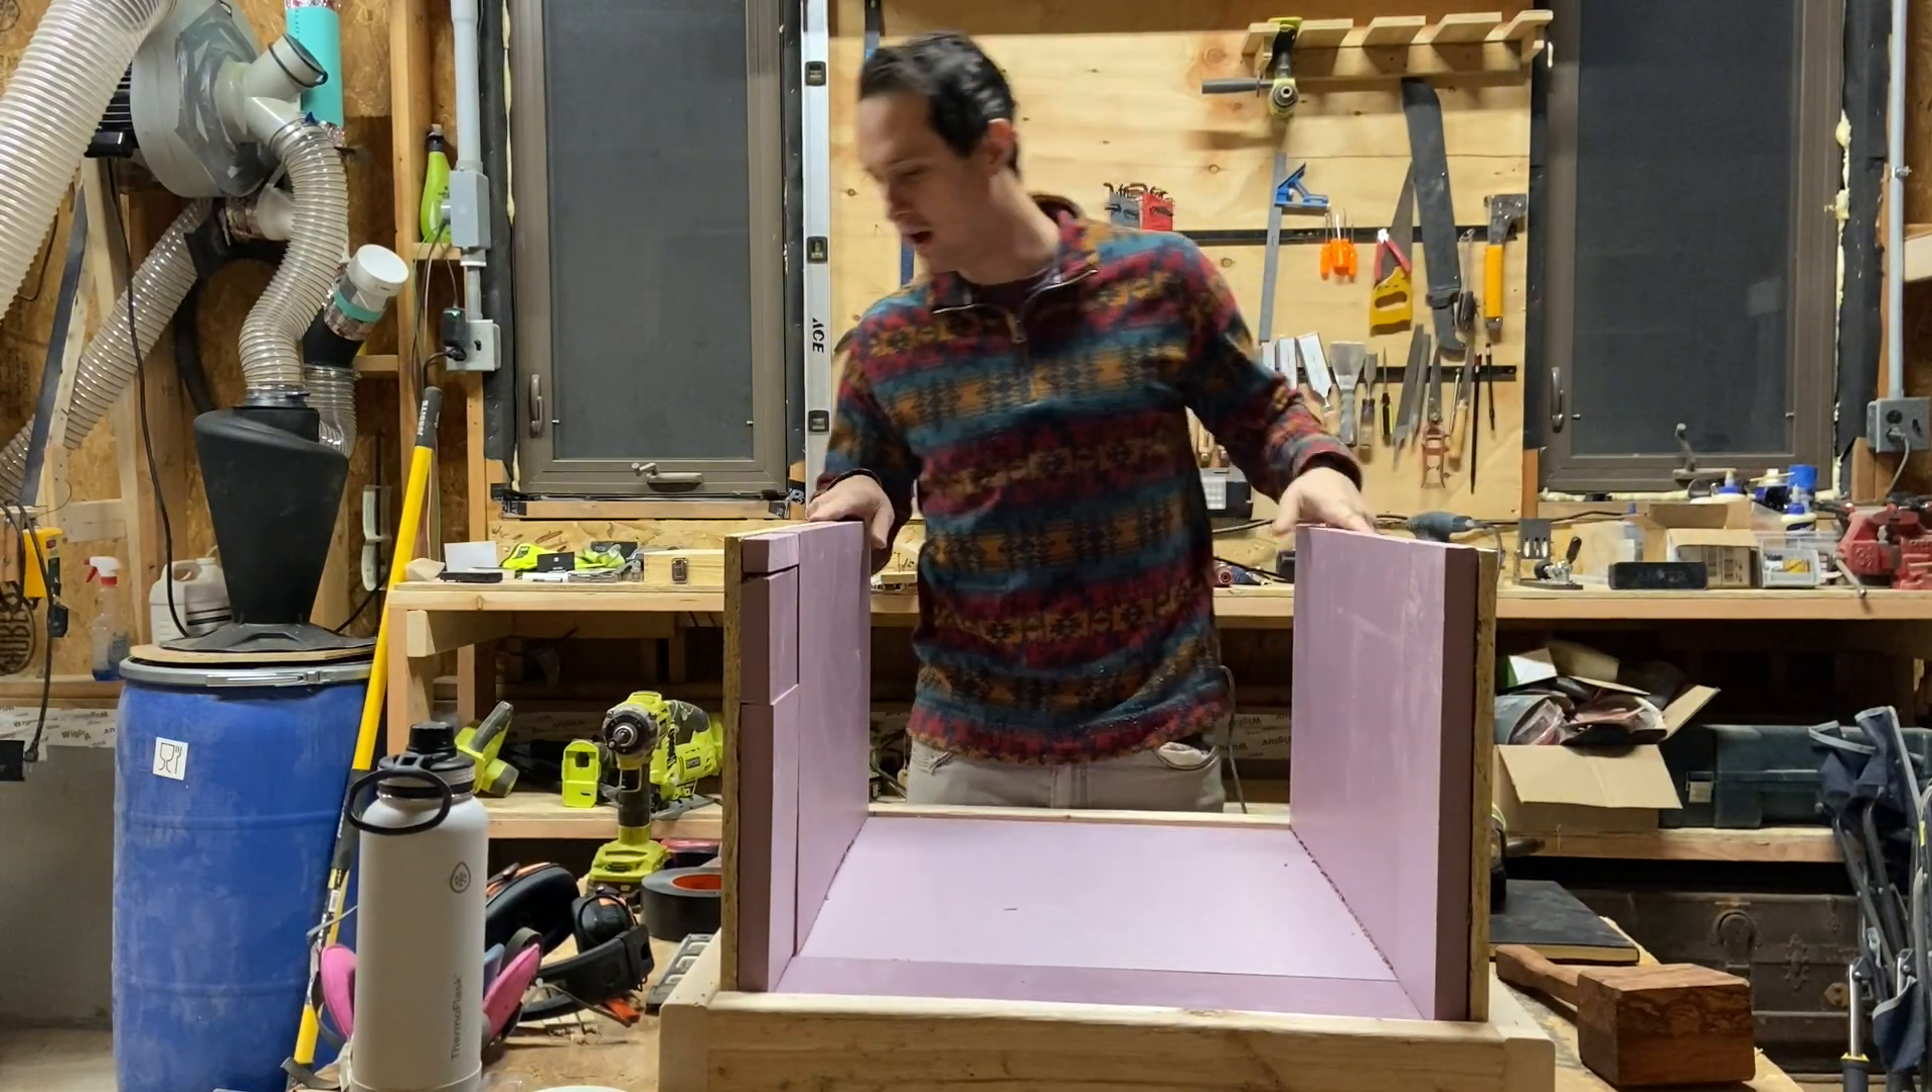But also, I cut some foam and put it in here.